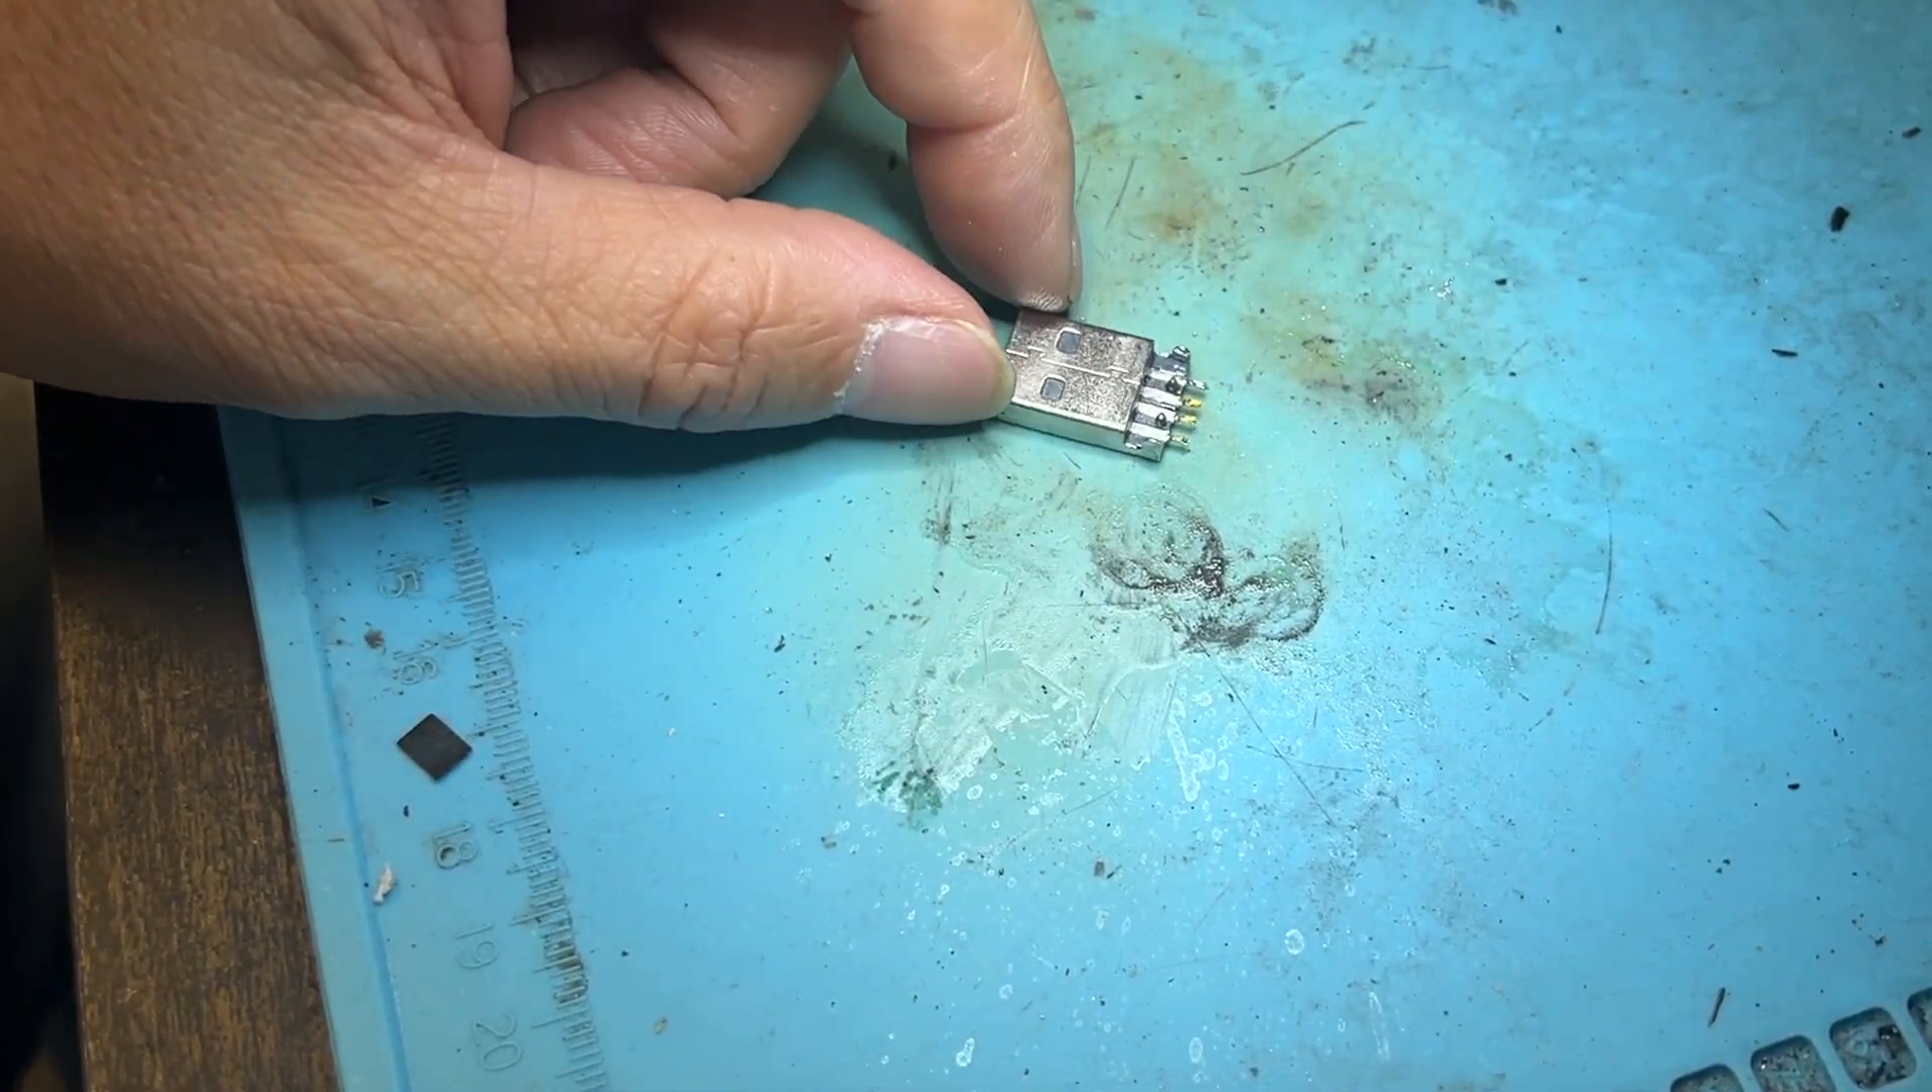Okay, now the port is off from the donor board, and you just have to clean that up a little bit, and put that on there to the board that needs it.